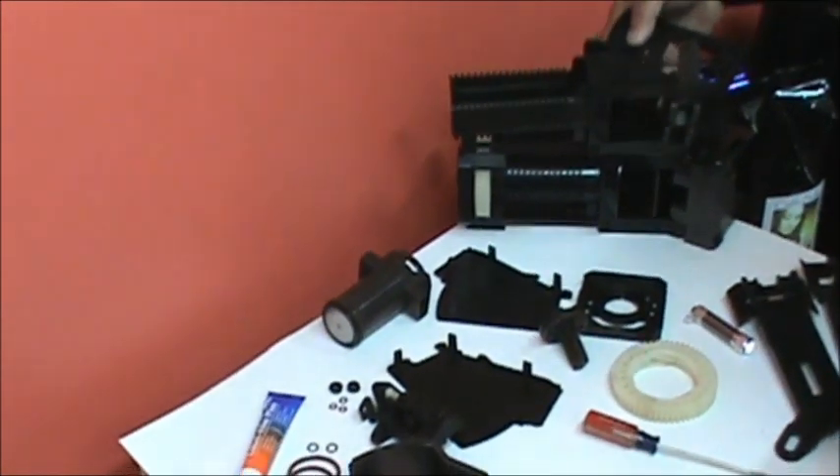This is now a stage where all the parts have been disassembled and the Hulk, the frame of the brew group can be left alone.